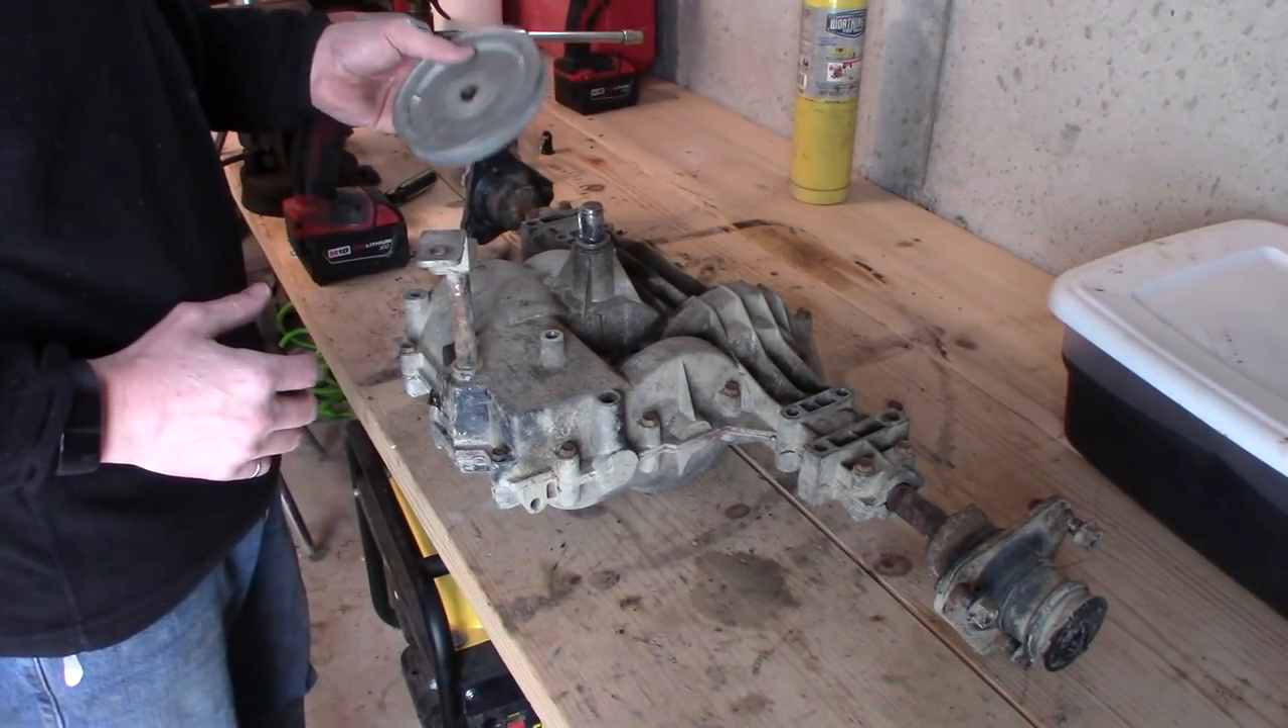And I got my pulley off.